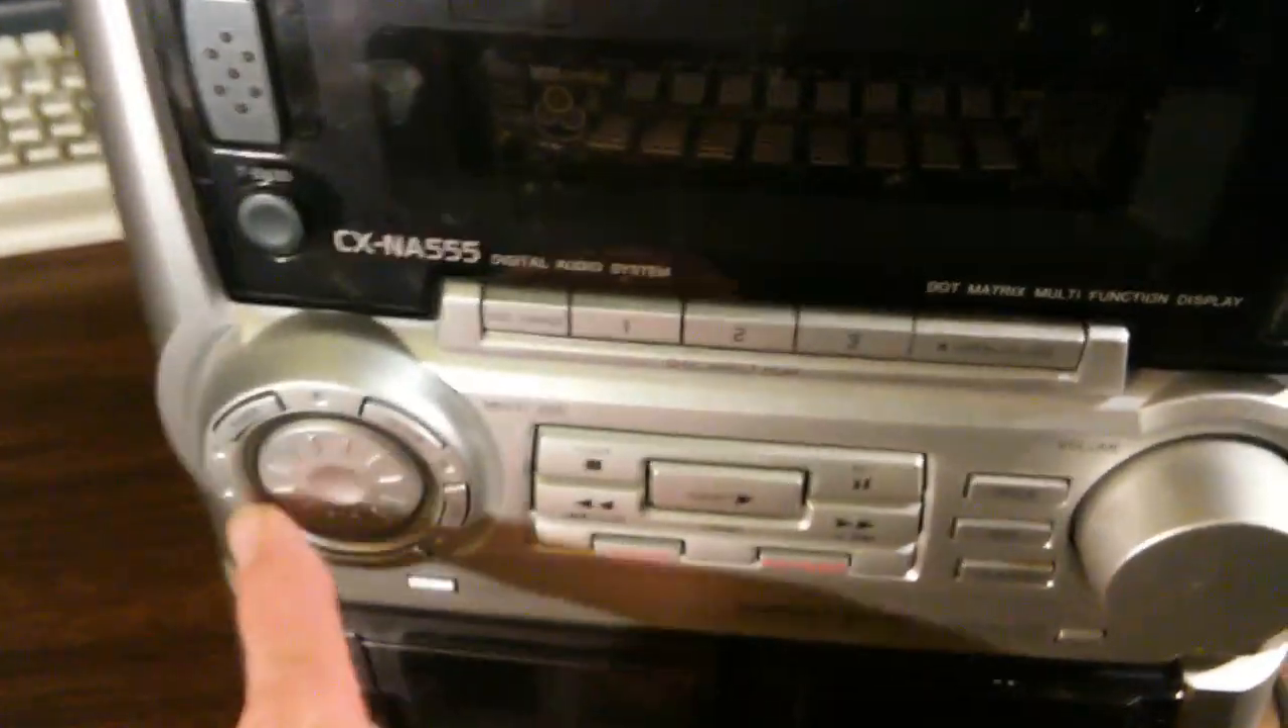And we've put the two knobs back in as well.